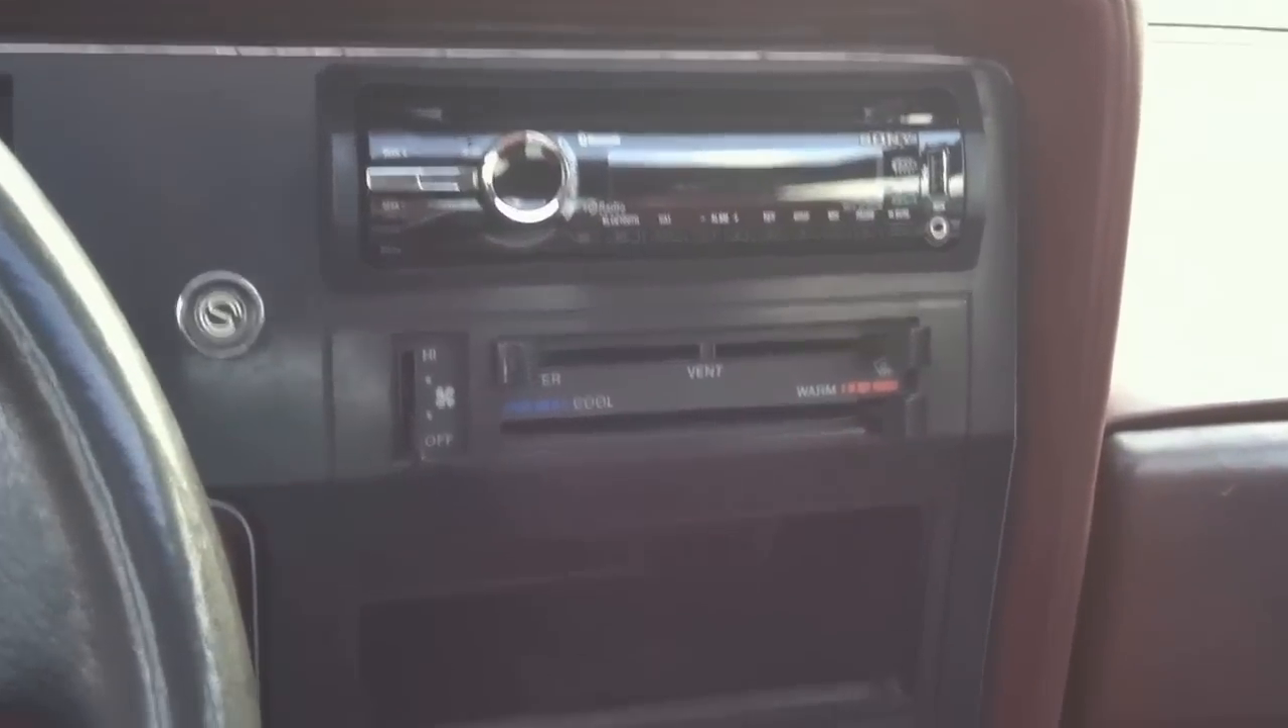We've got the radio back in the dash. It's all set up.